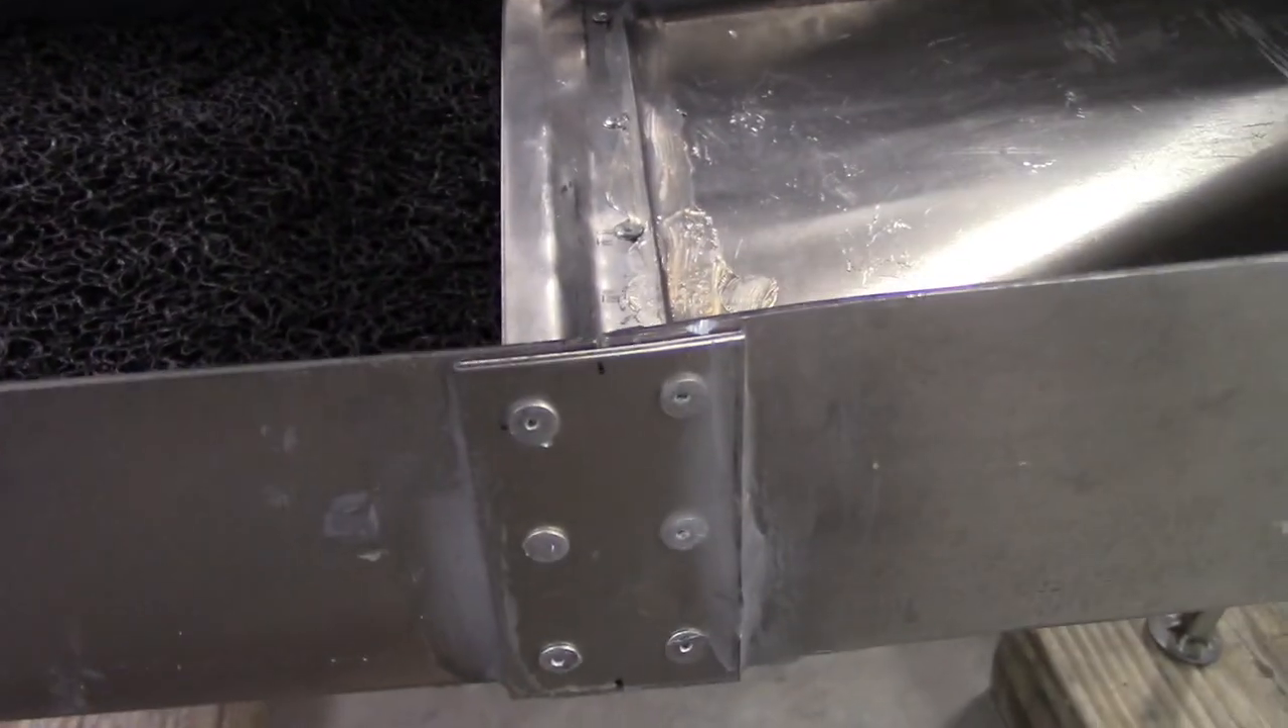And if you can see in here, yeah, you can see that this plate right here, it's now riveted in.